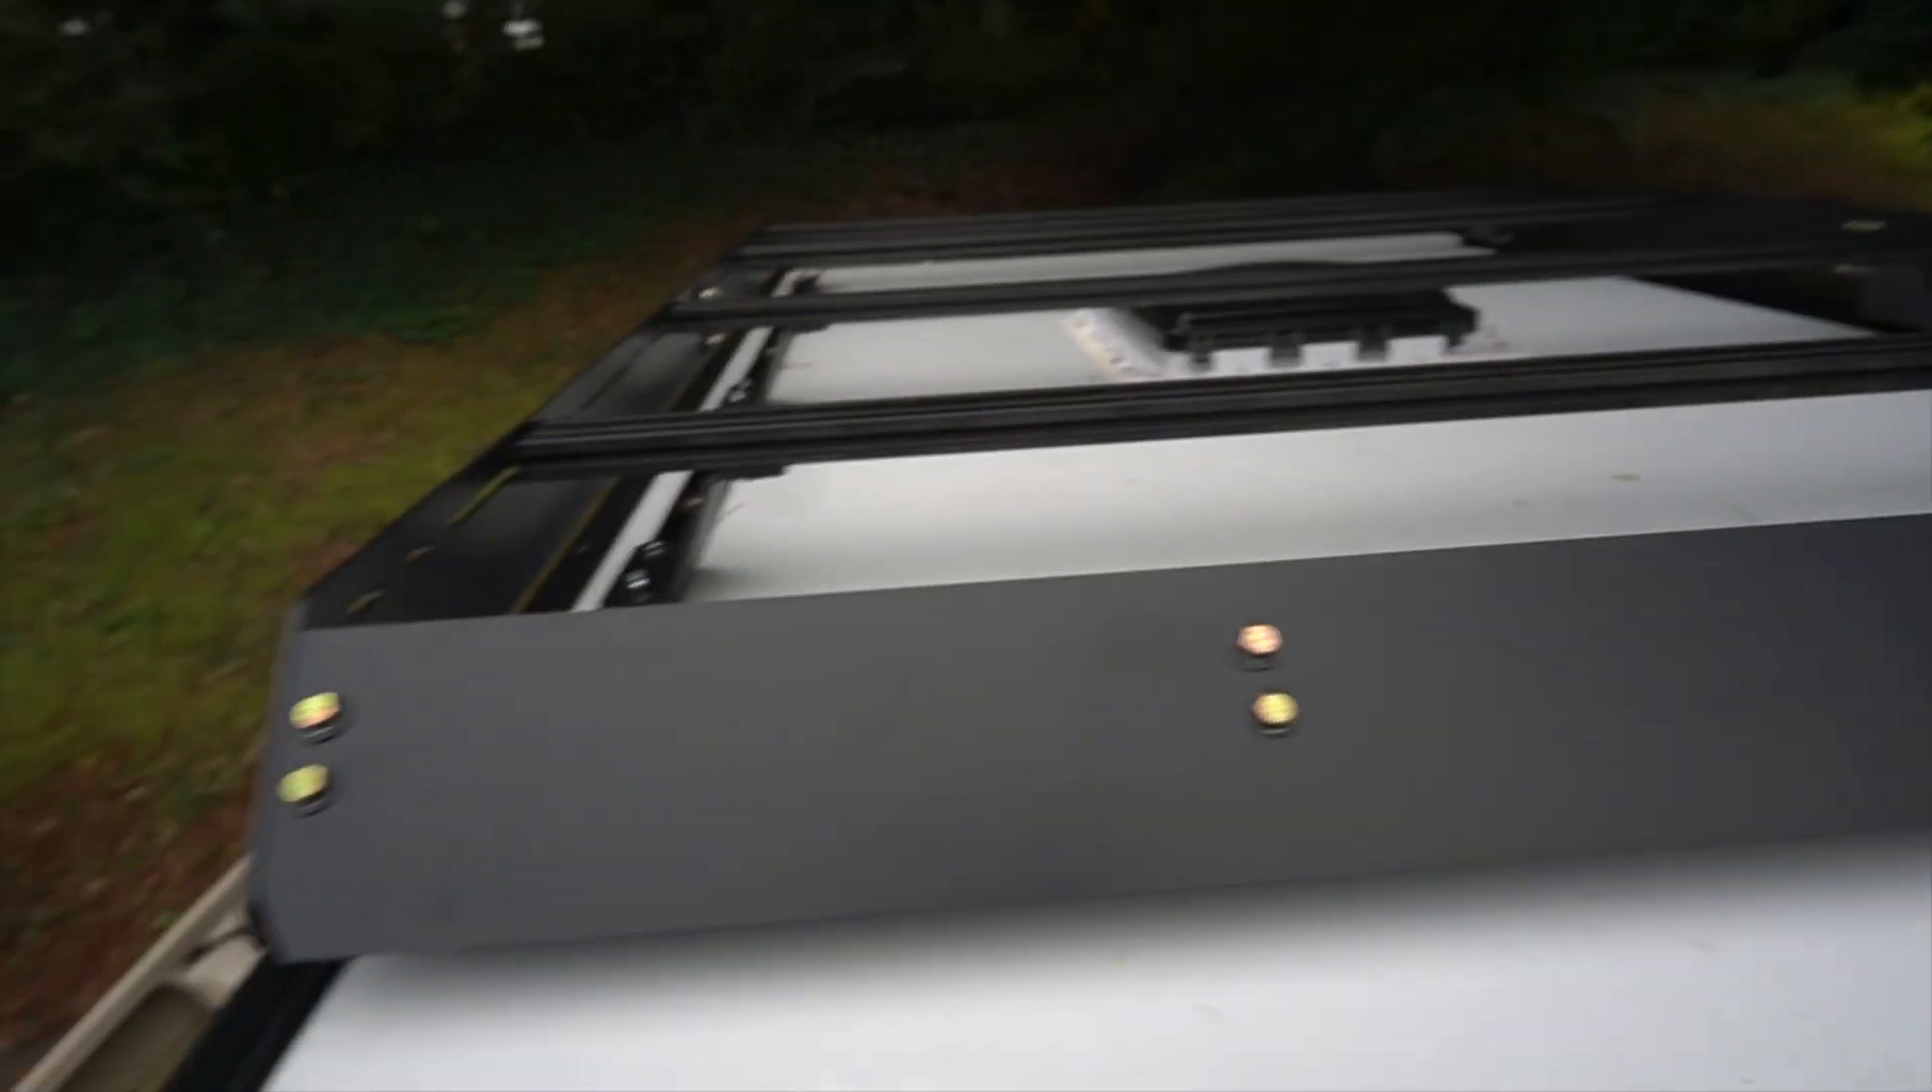All right, guys, so this is a rack all mounted up.